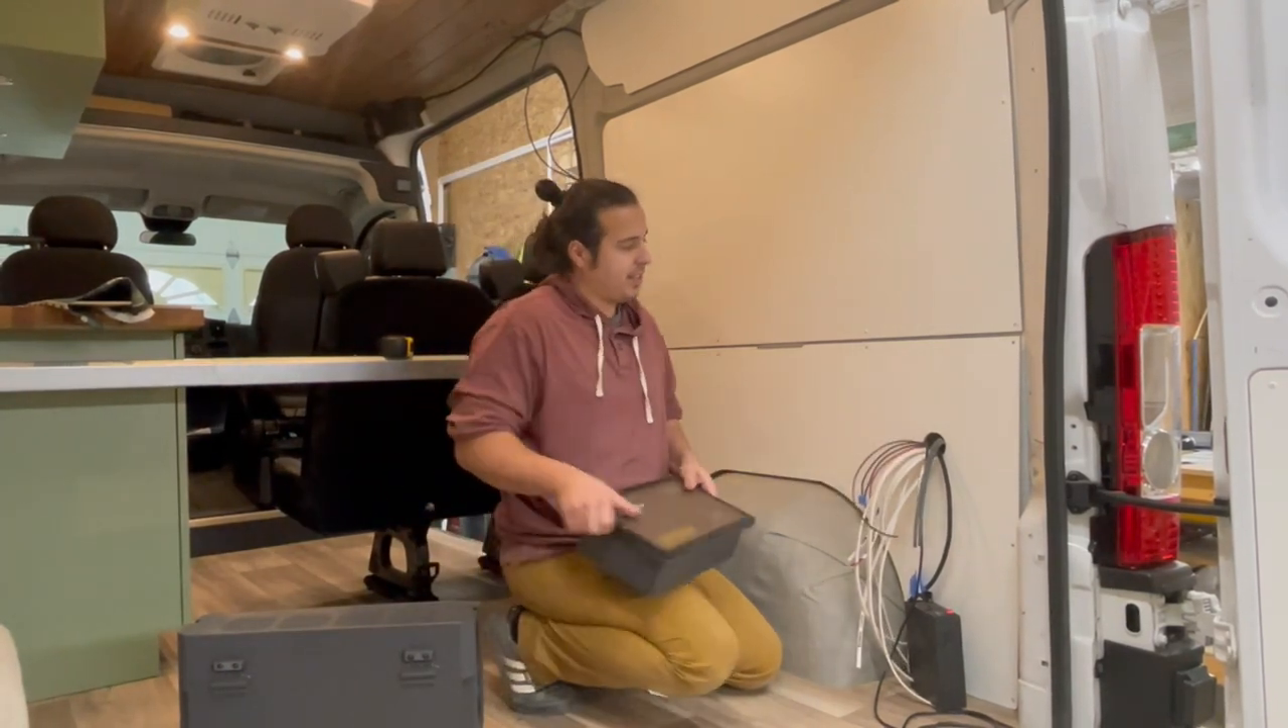Um and then what we're going to do we've got all of our wires like roughed out of the van in this corner right here so this is where our distribution panel is going to go.